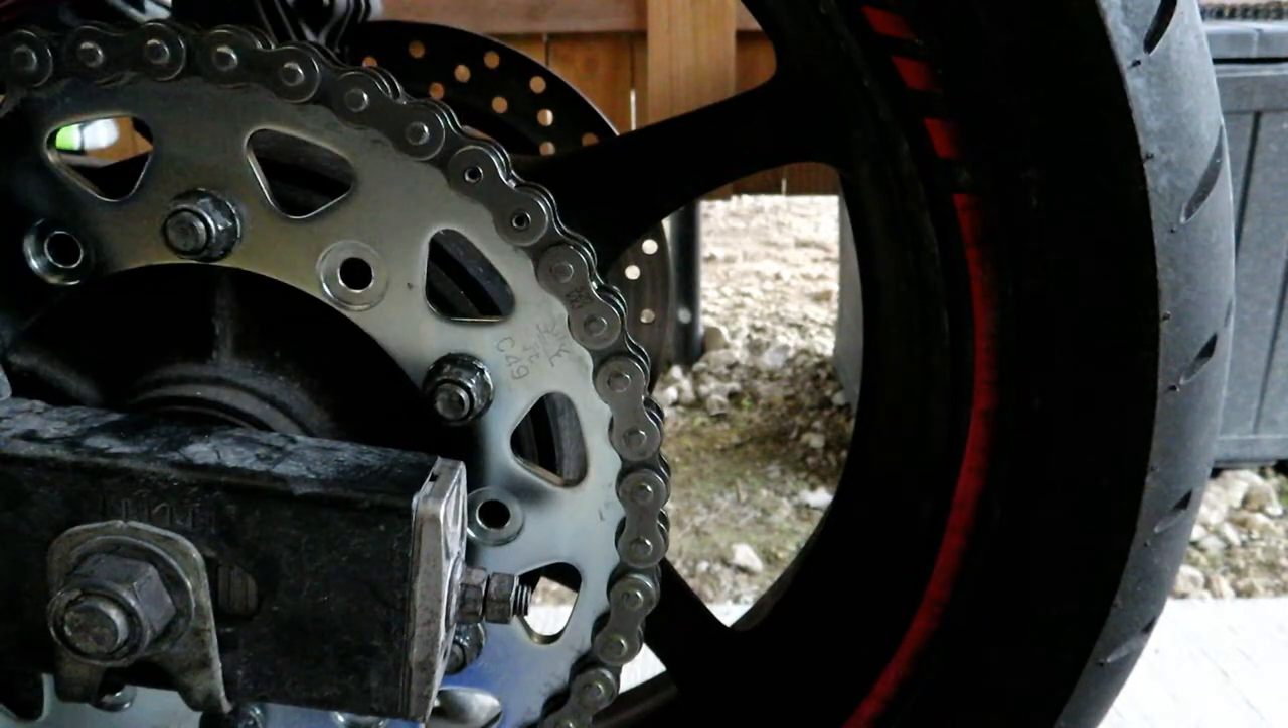Chain installation is complete.